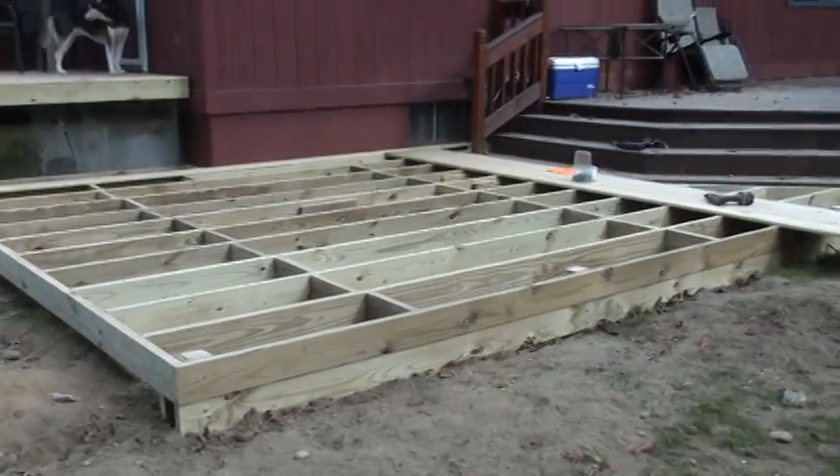As you can see frame complete and we're starting to lay some deck boards.